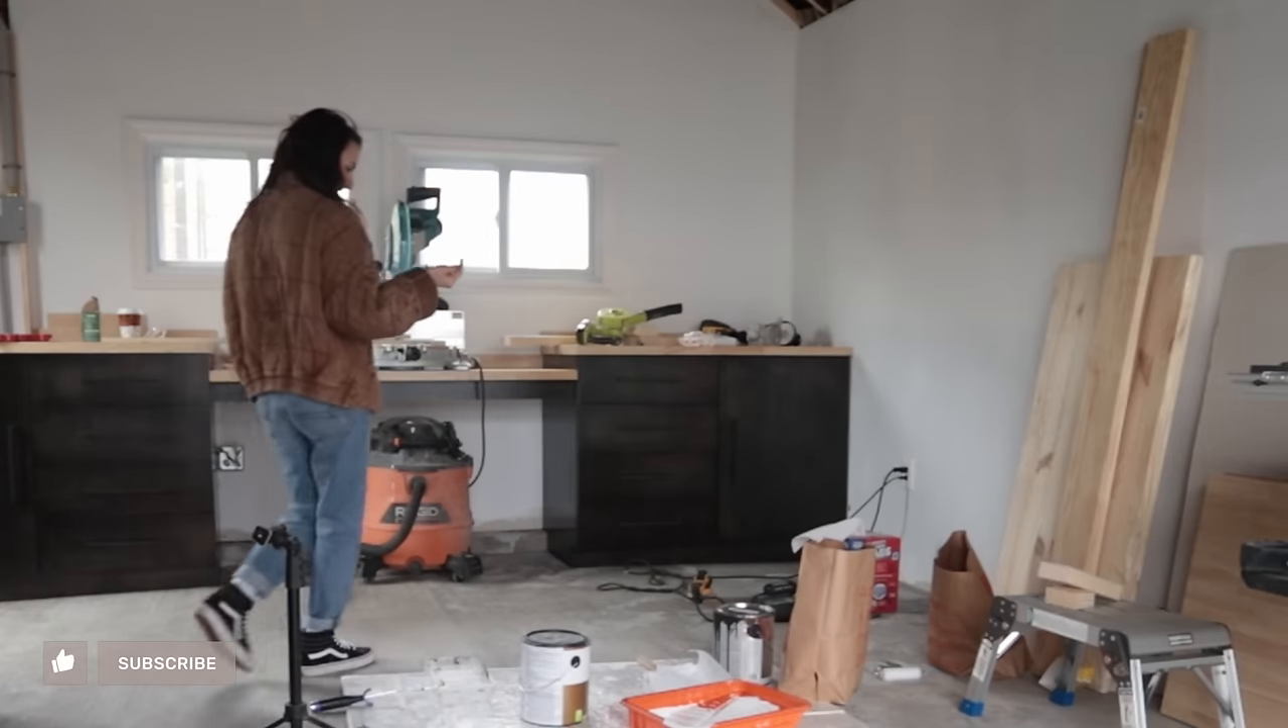I got the bases done. I got the cabinets installed.